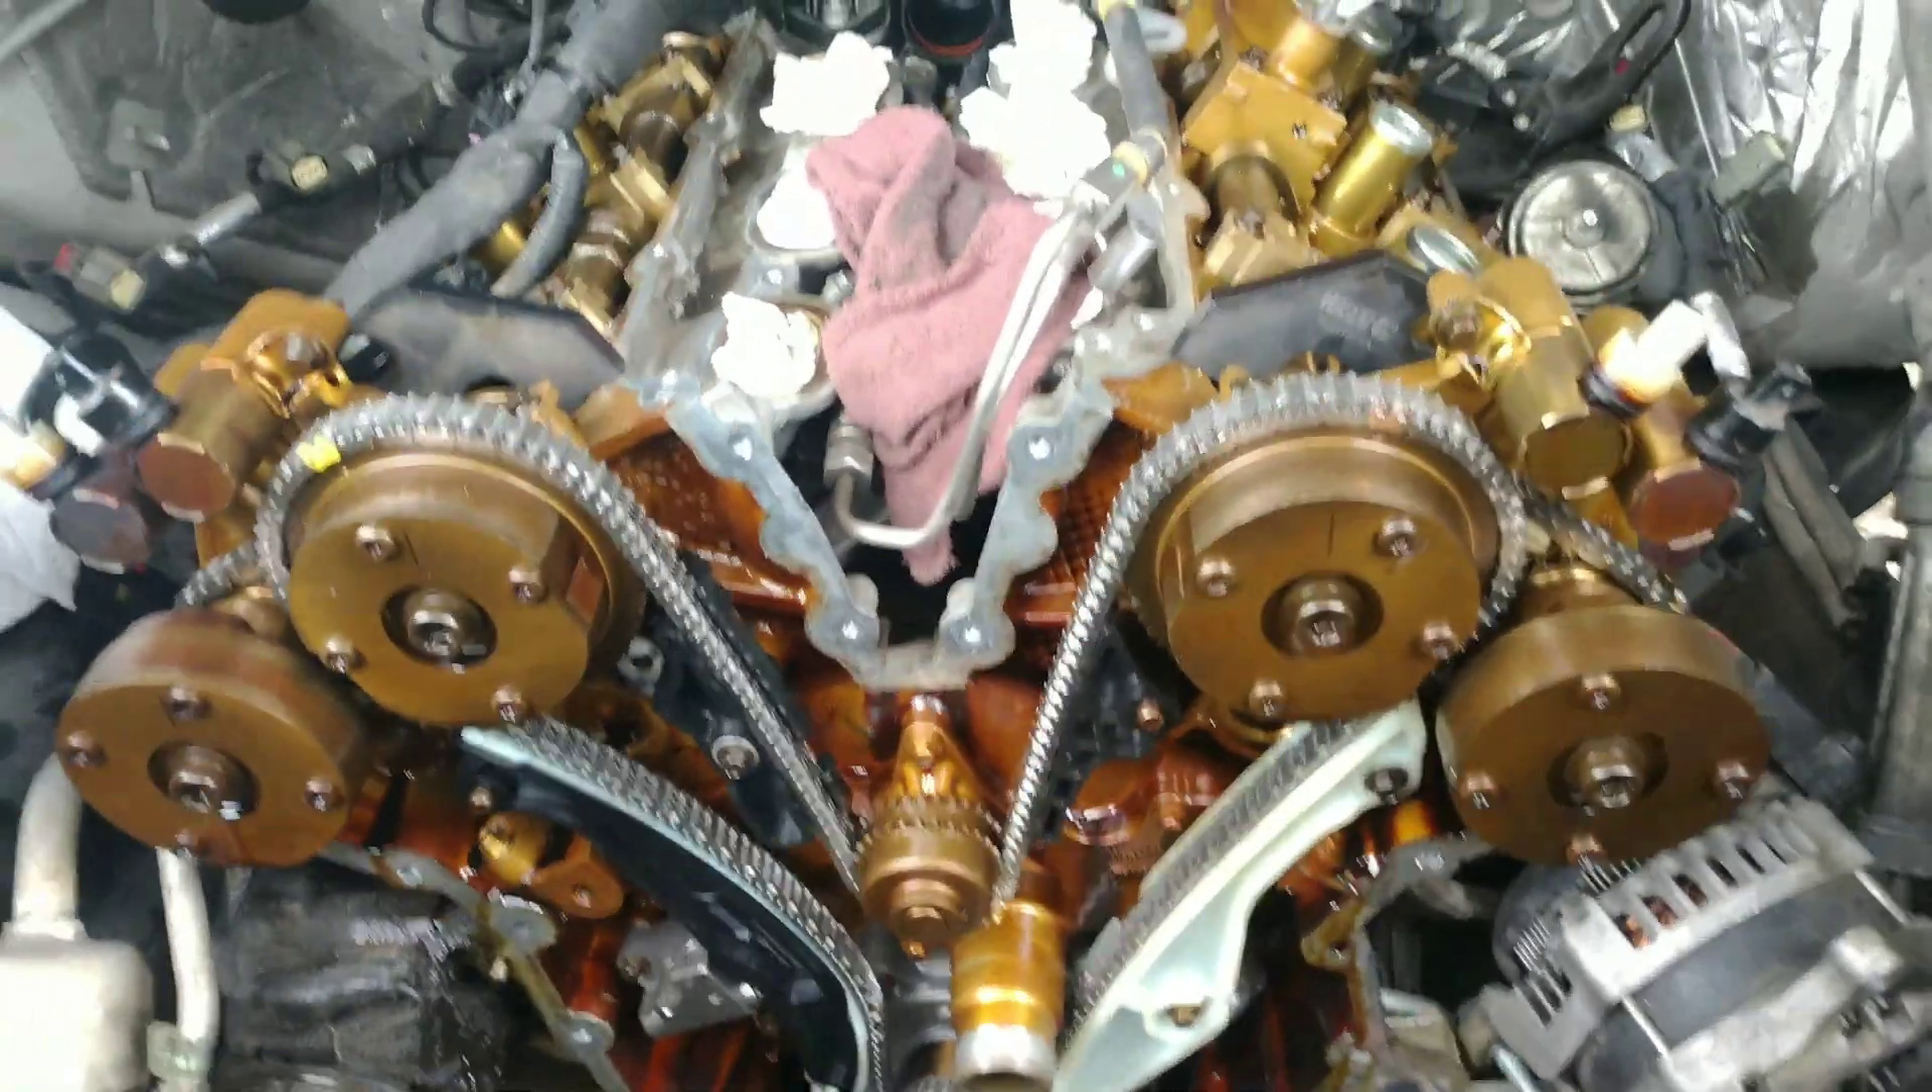All right so we got the new chains tensioners guides all that on and I'm gonna show you the marks.